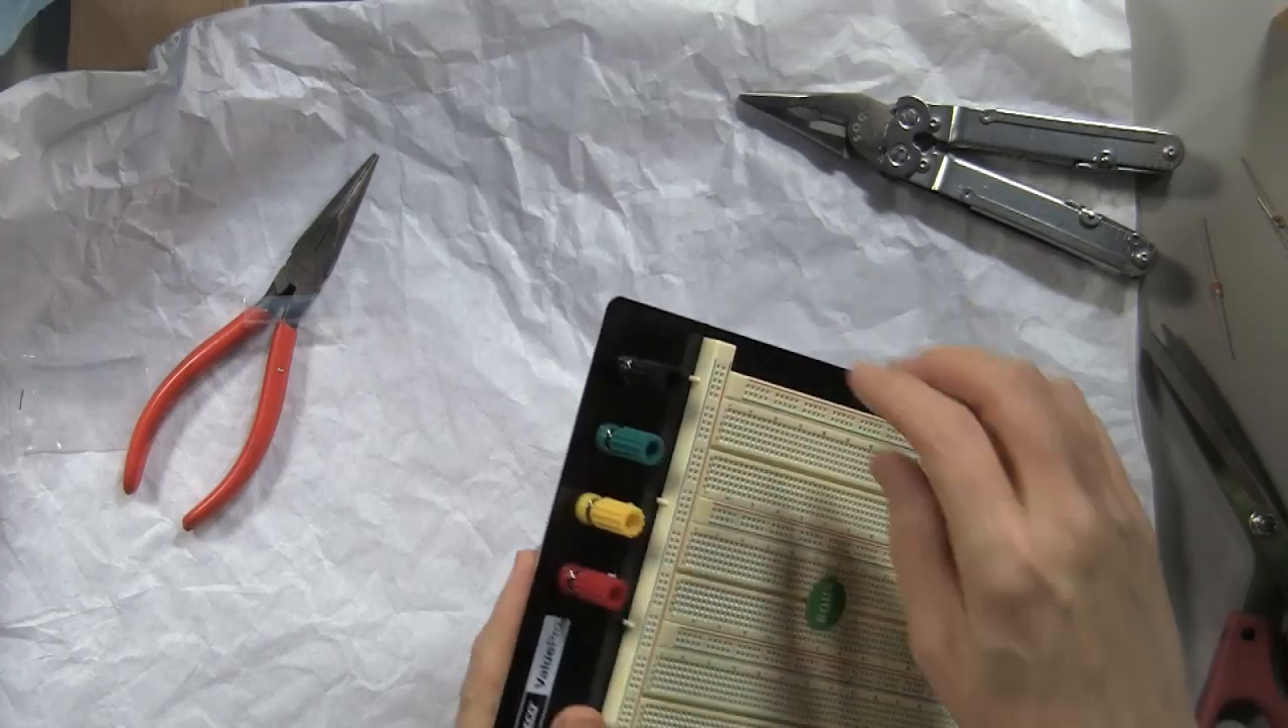So now we have the binding post attached to the metal plate, and there's a hole in here for each of these.